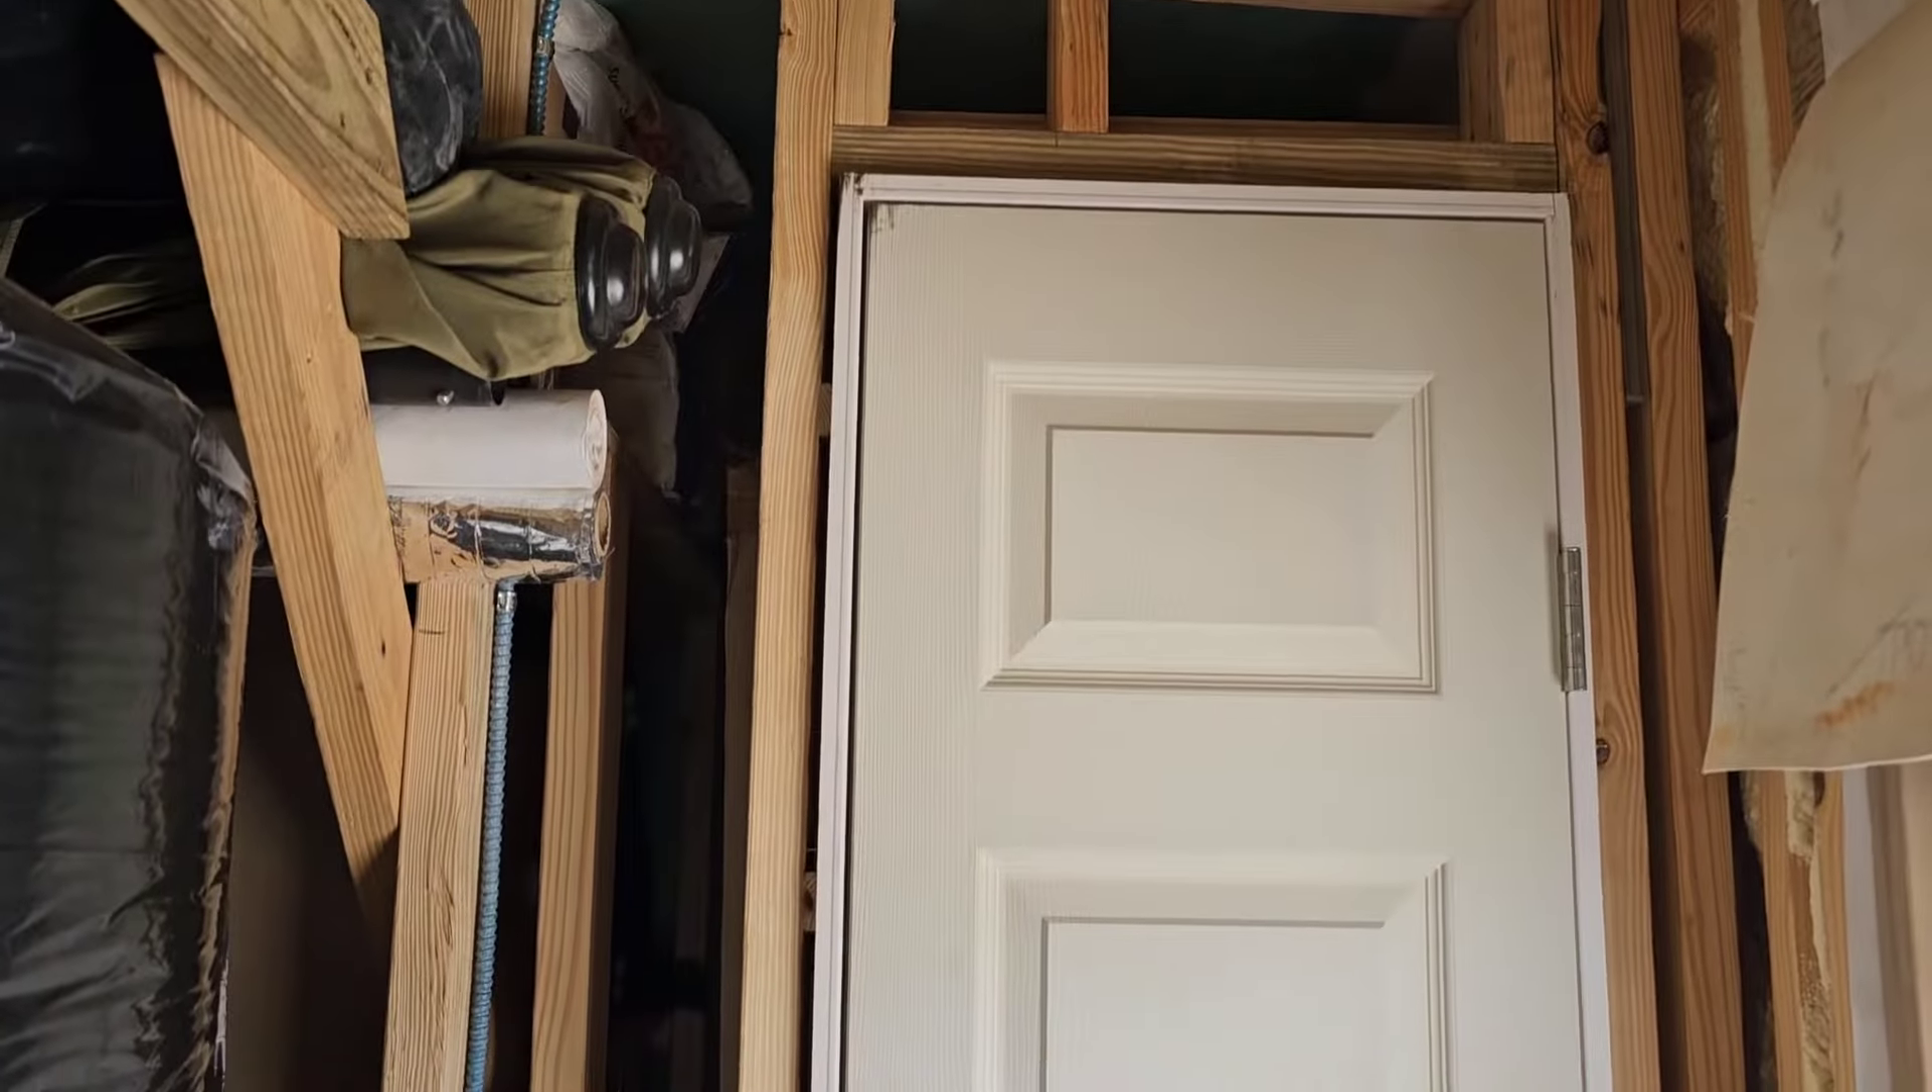So I got the little 18 inch door framed in.